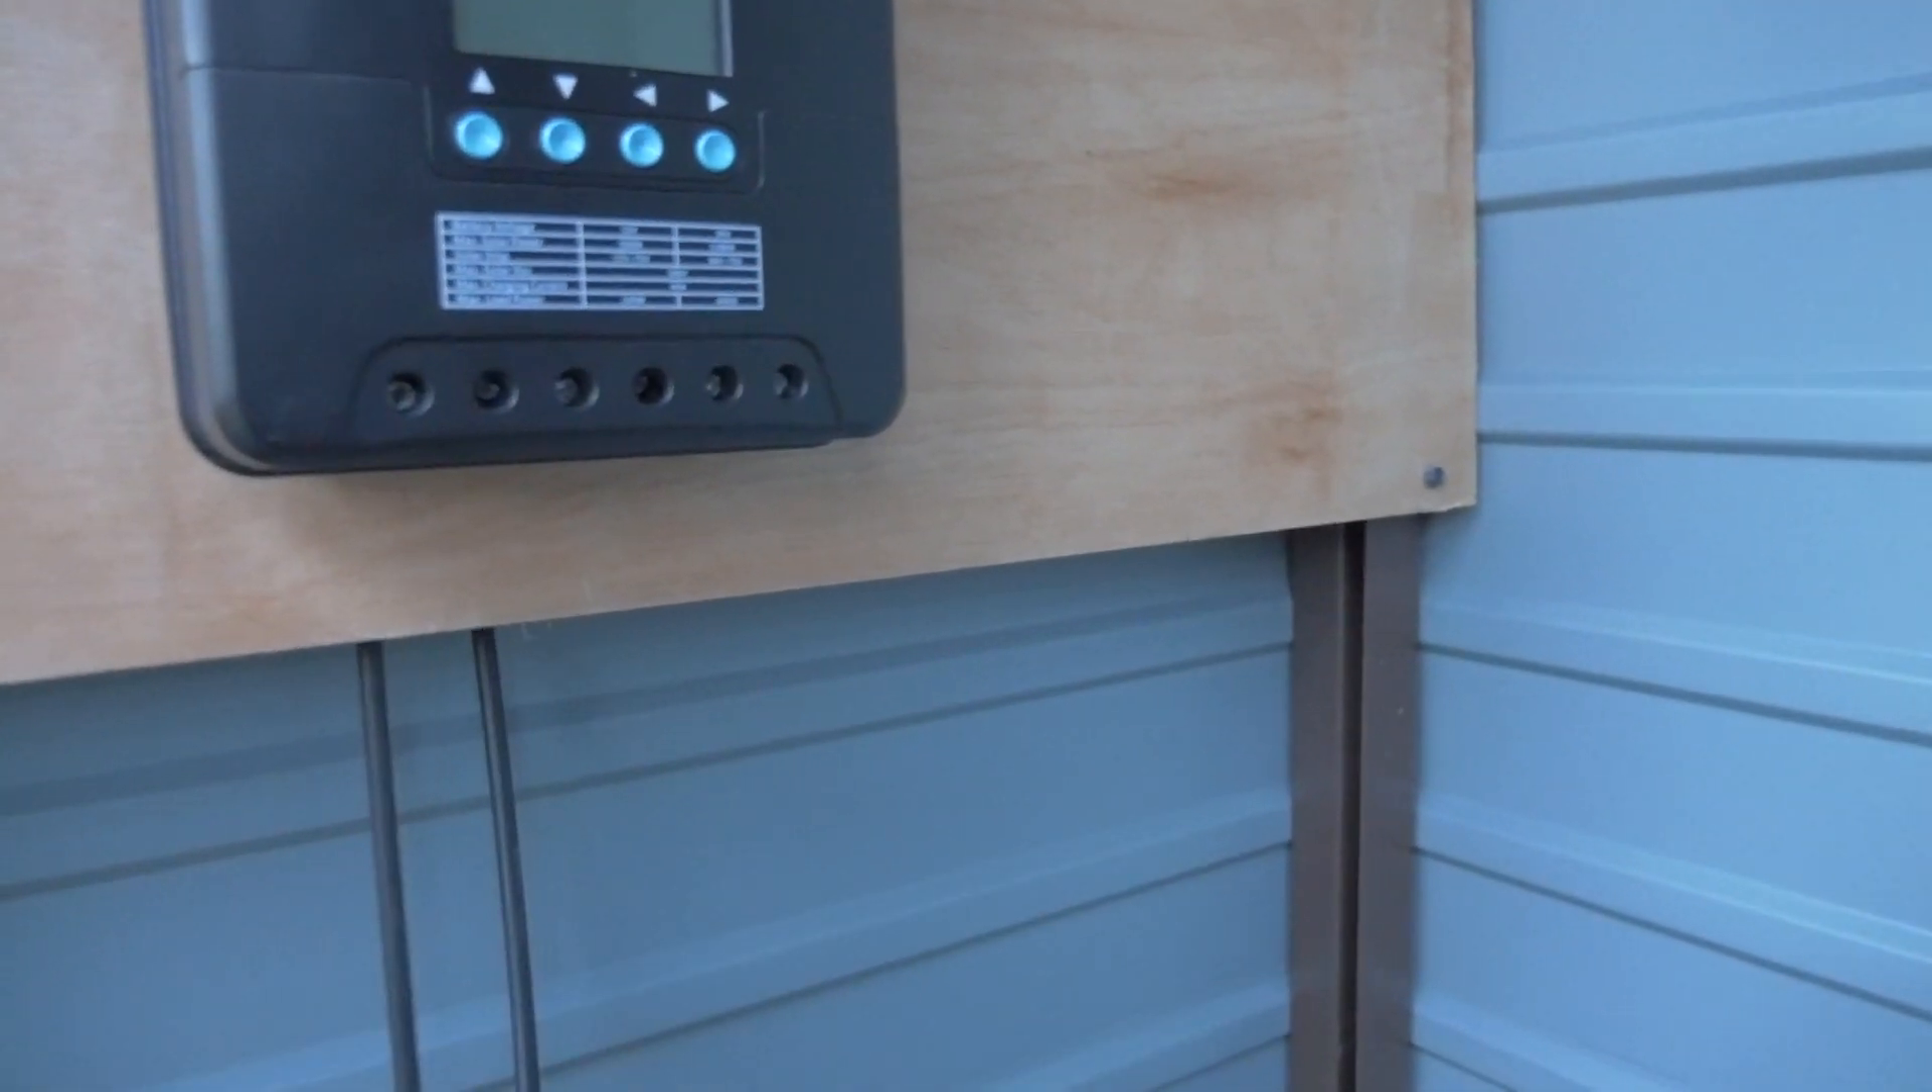Next phase guys, what we've done, we've put this board against the metal shed.